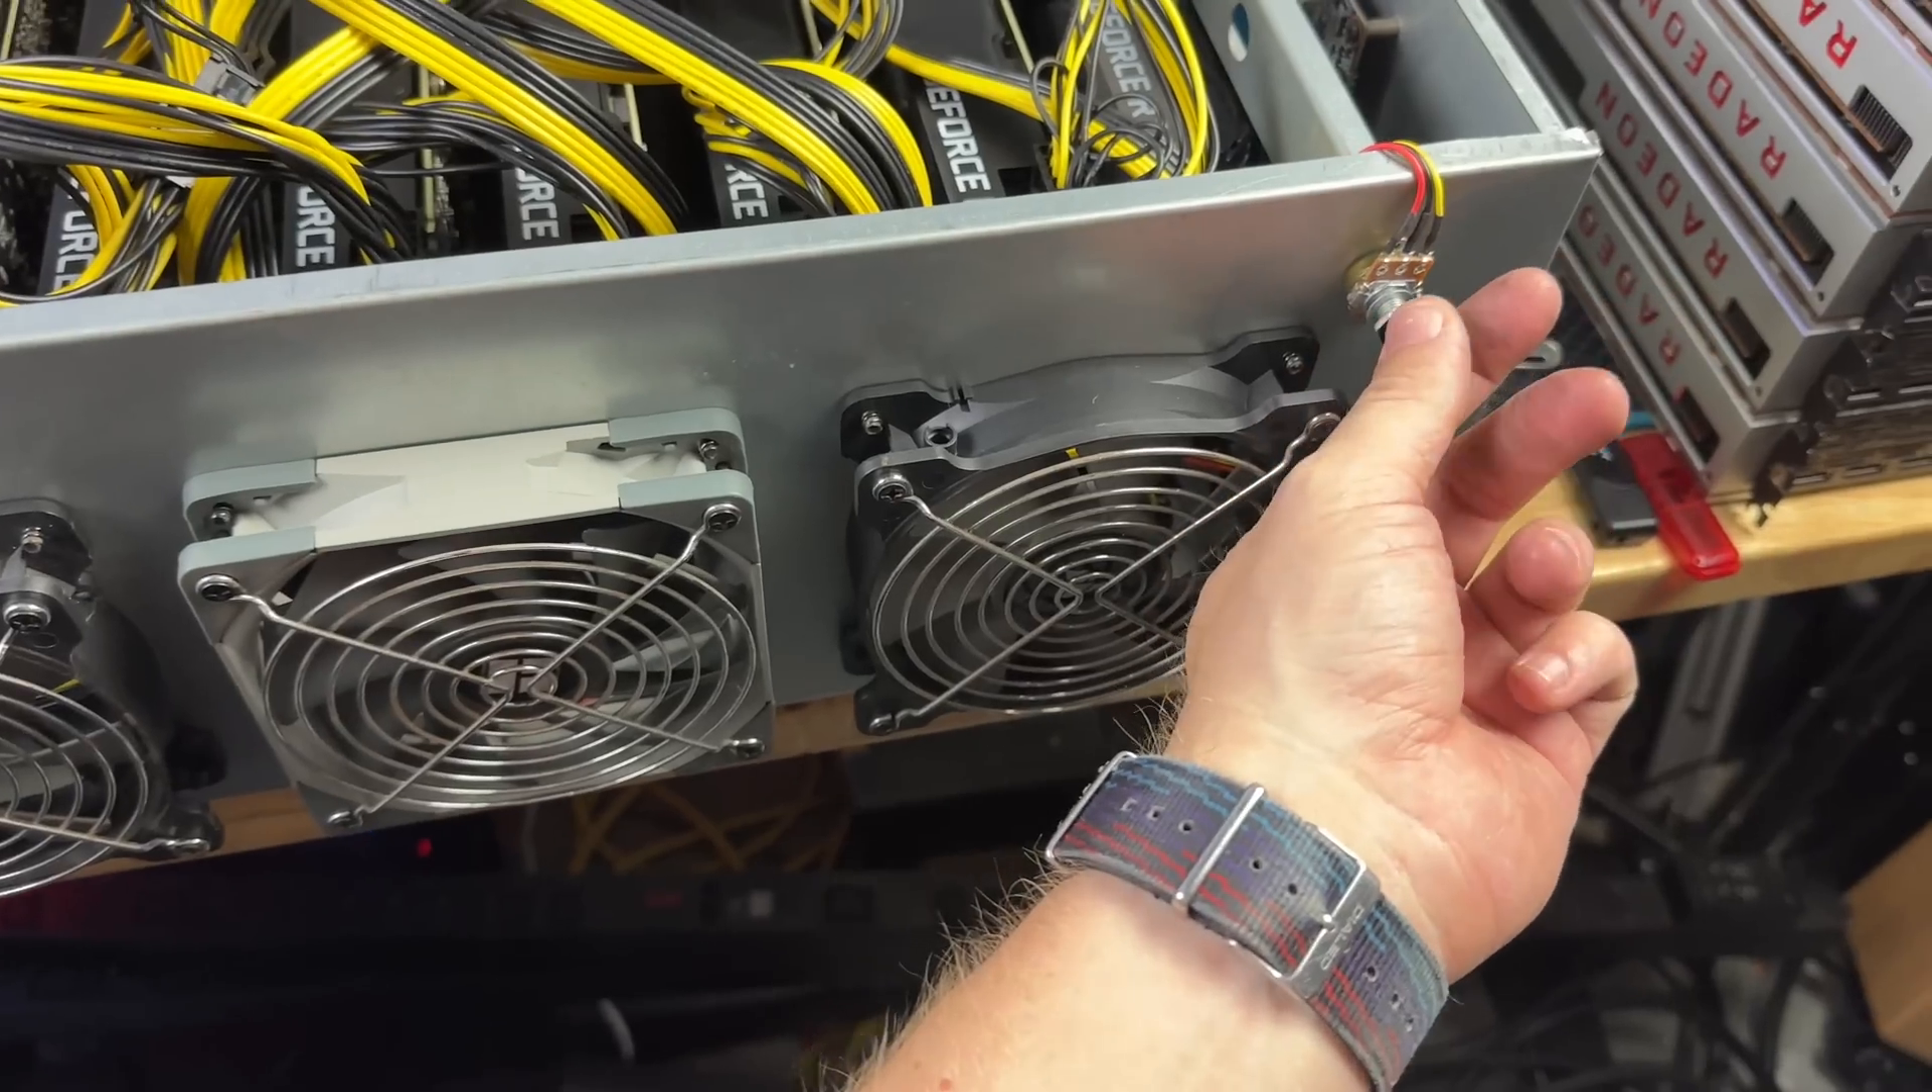So i had to put the fans on the outside of the case blowing in.